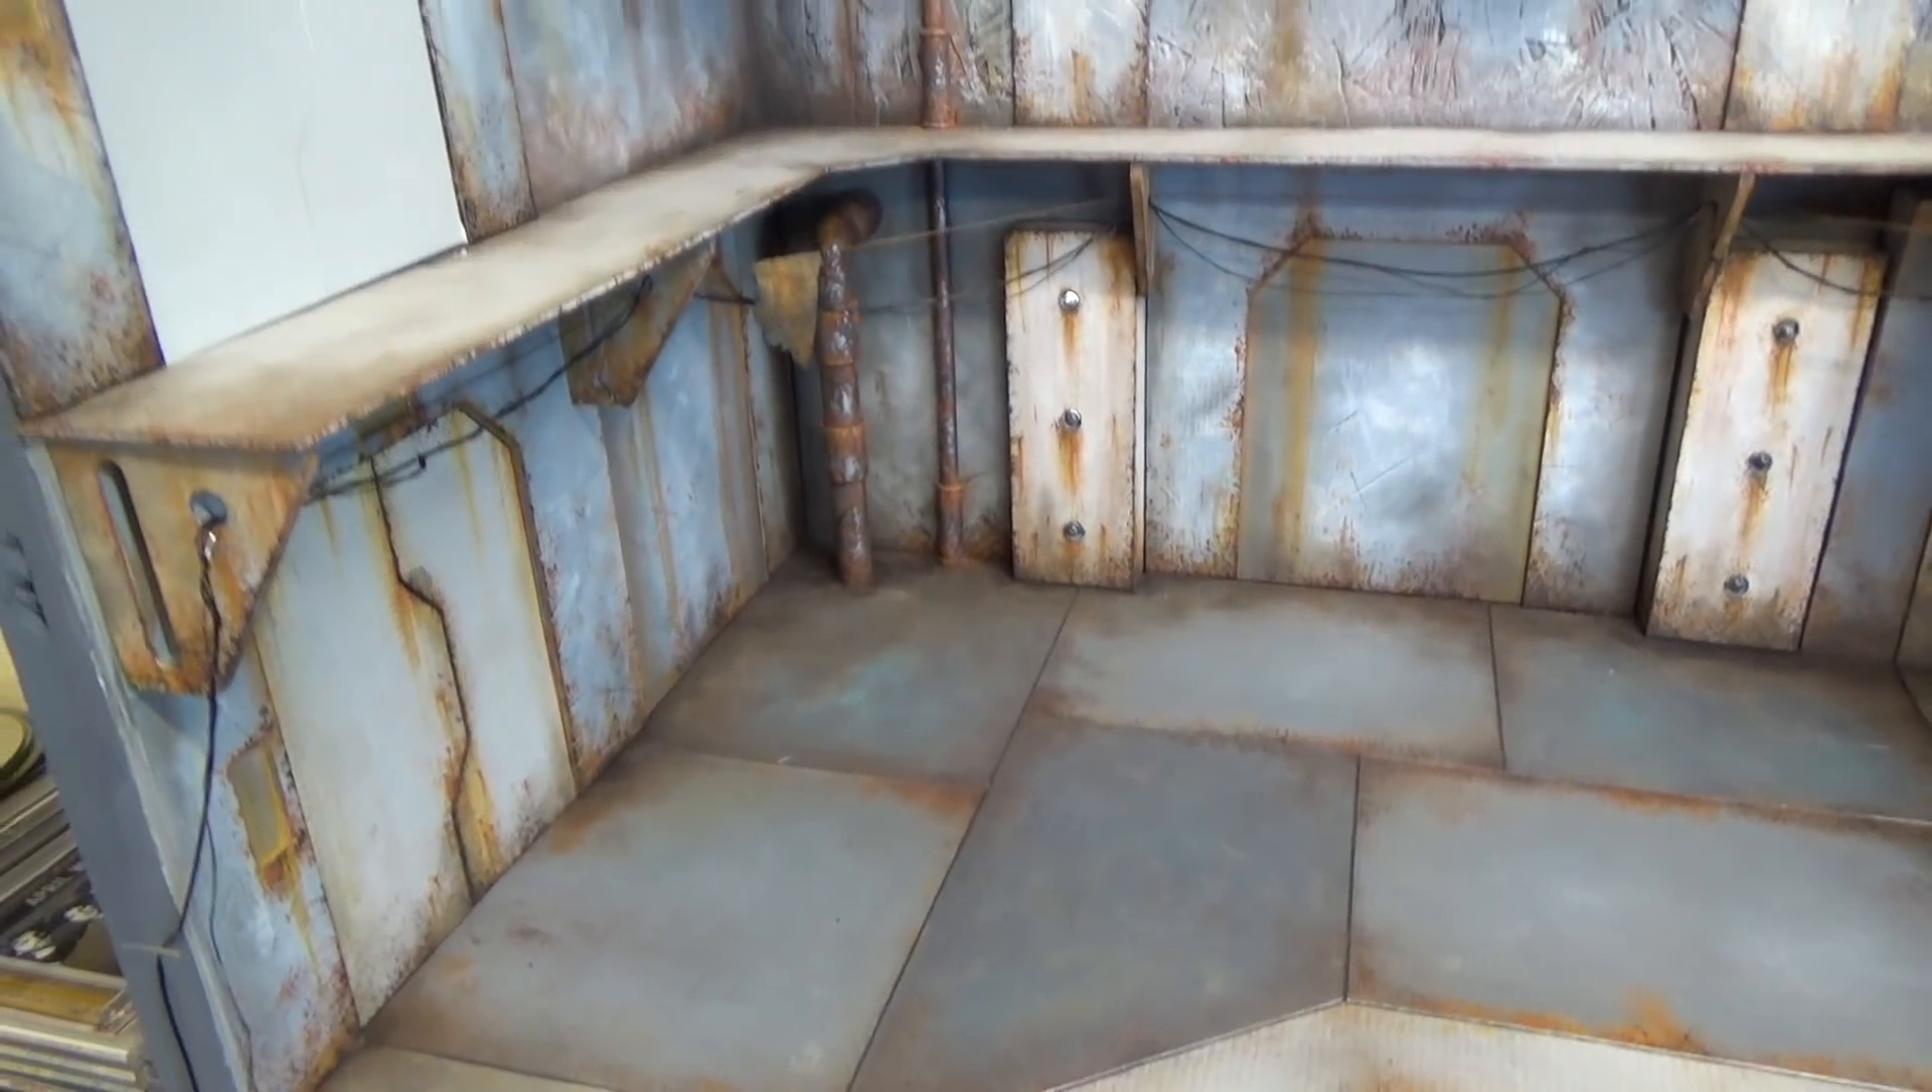So I've got my walls all glued in place. And as you can see, I've even added some wires hanging.